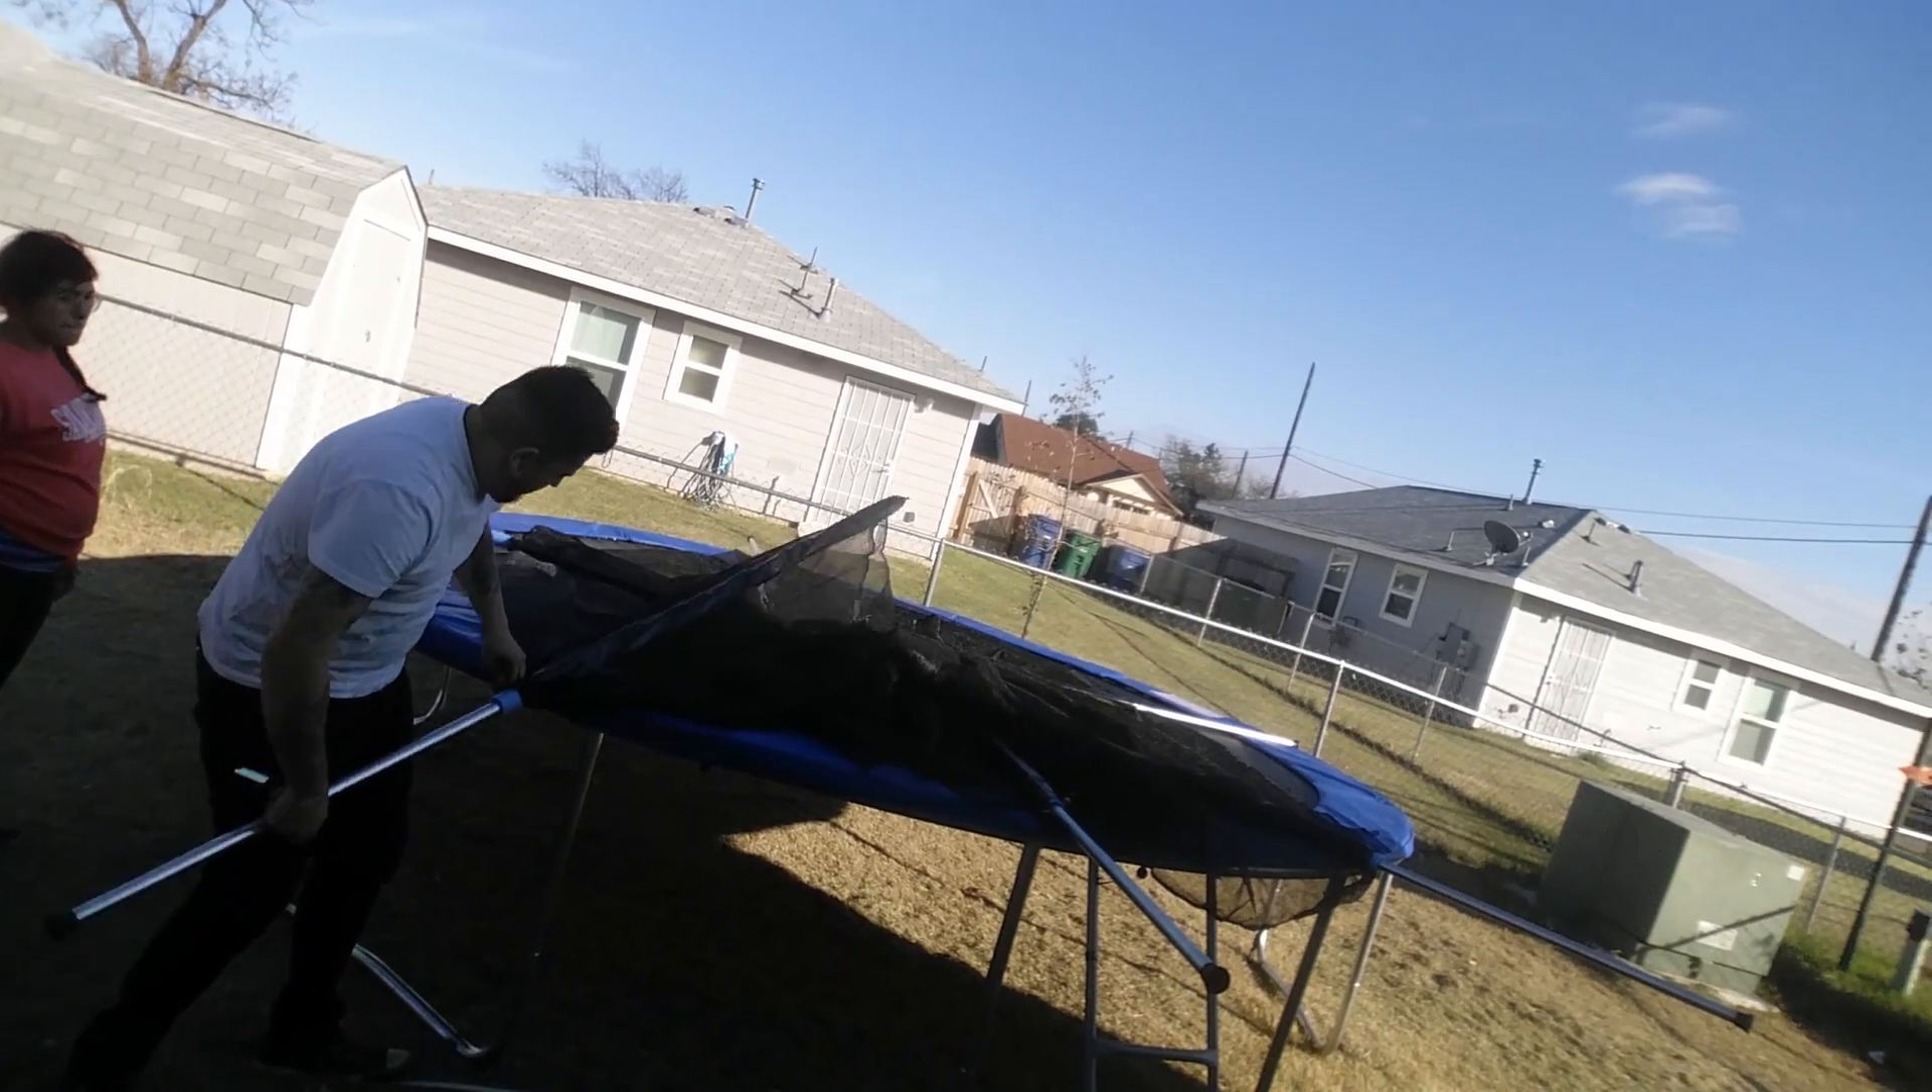Officially the first part of the net is going up.